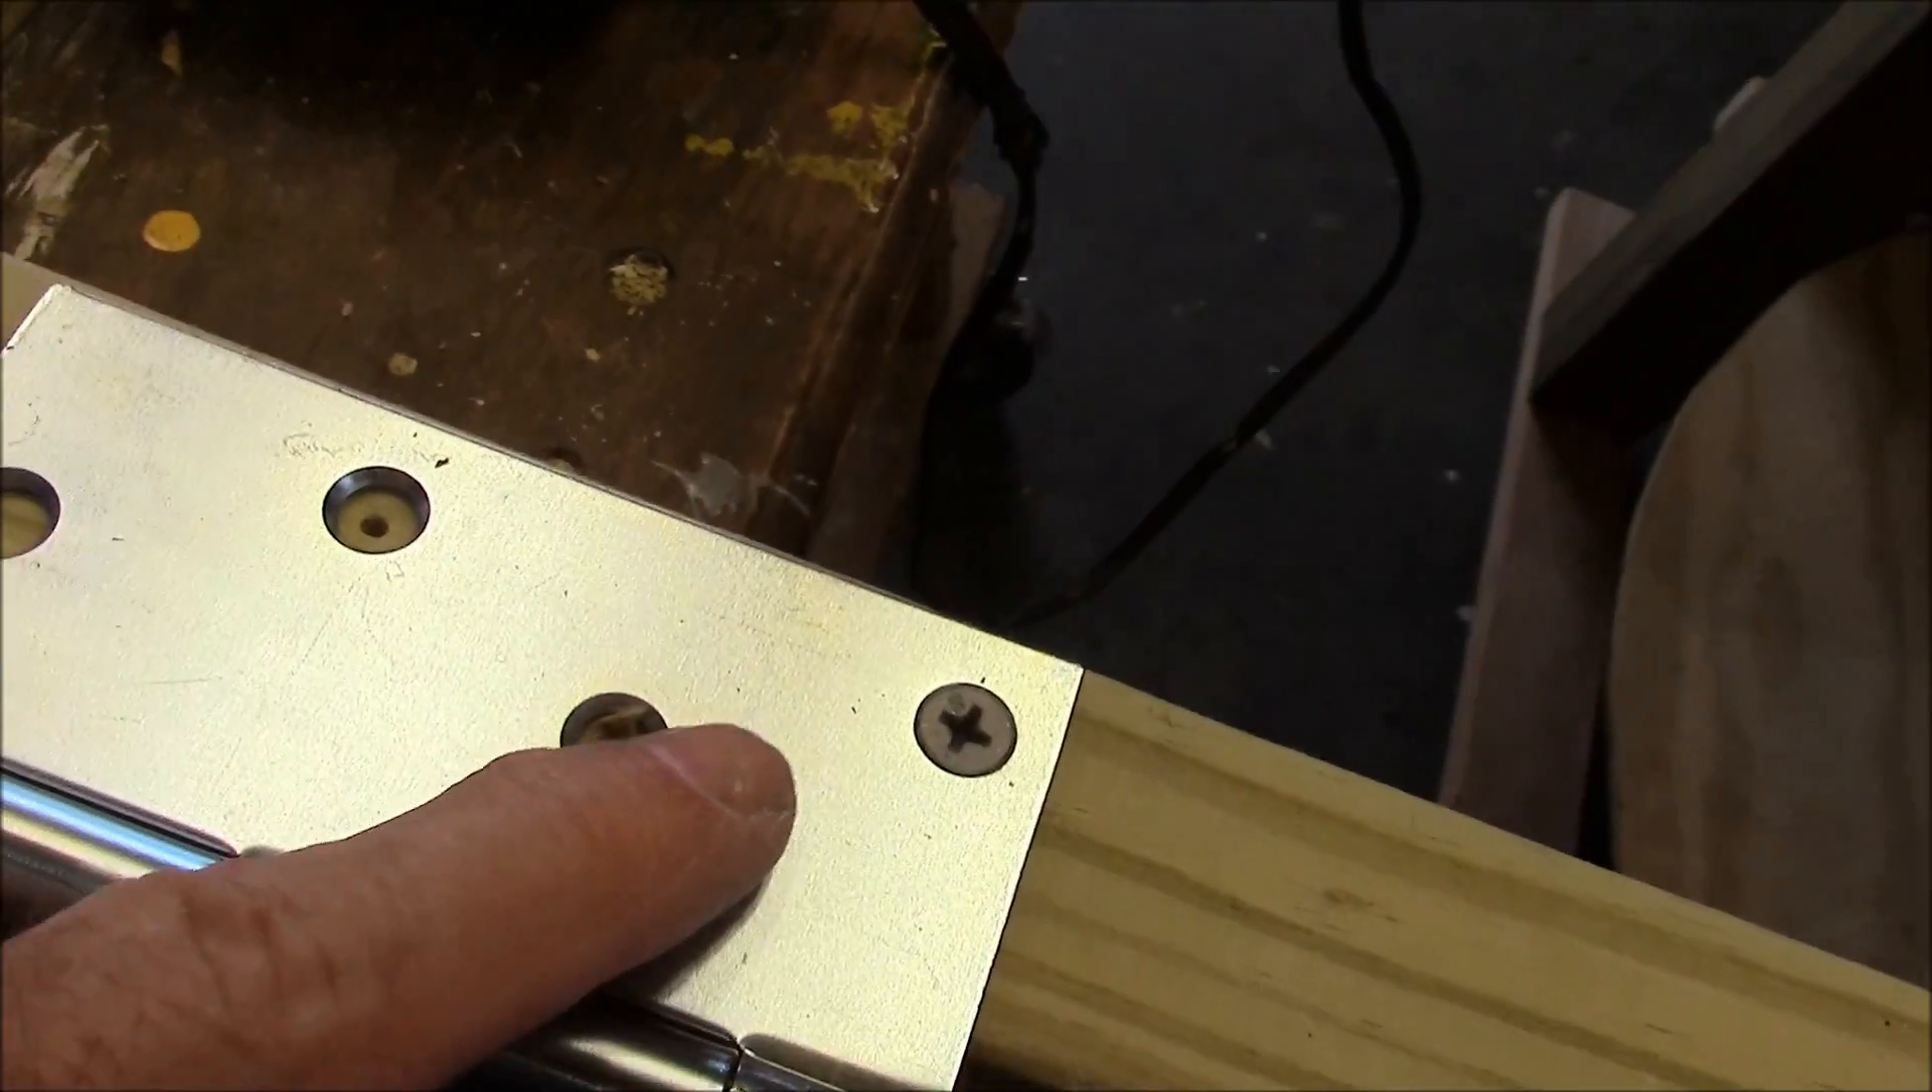Each each hinge is temporarily held in place with a screw.